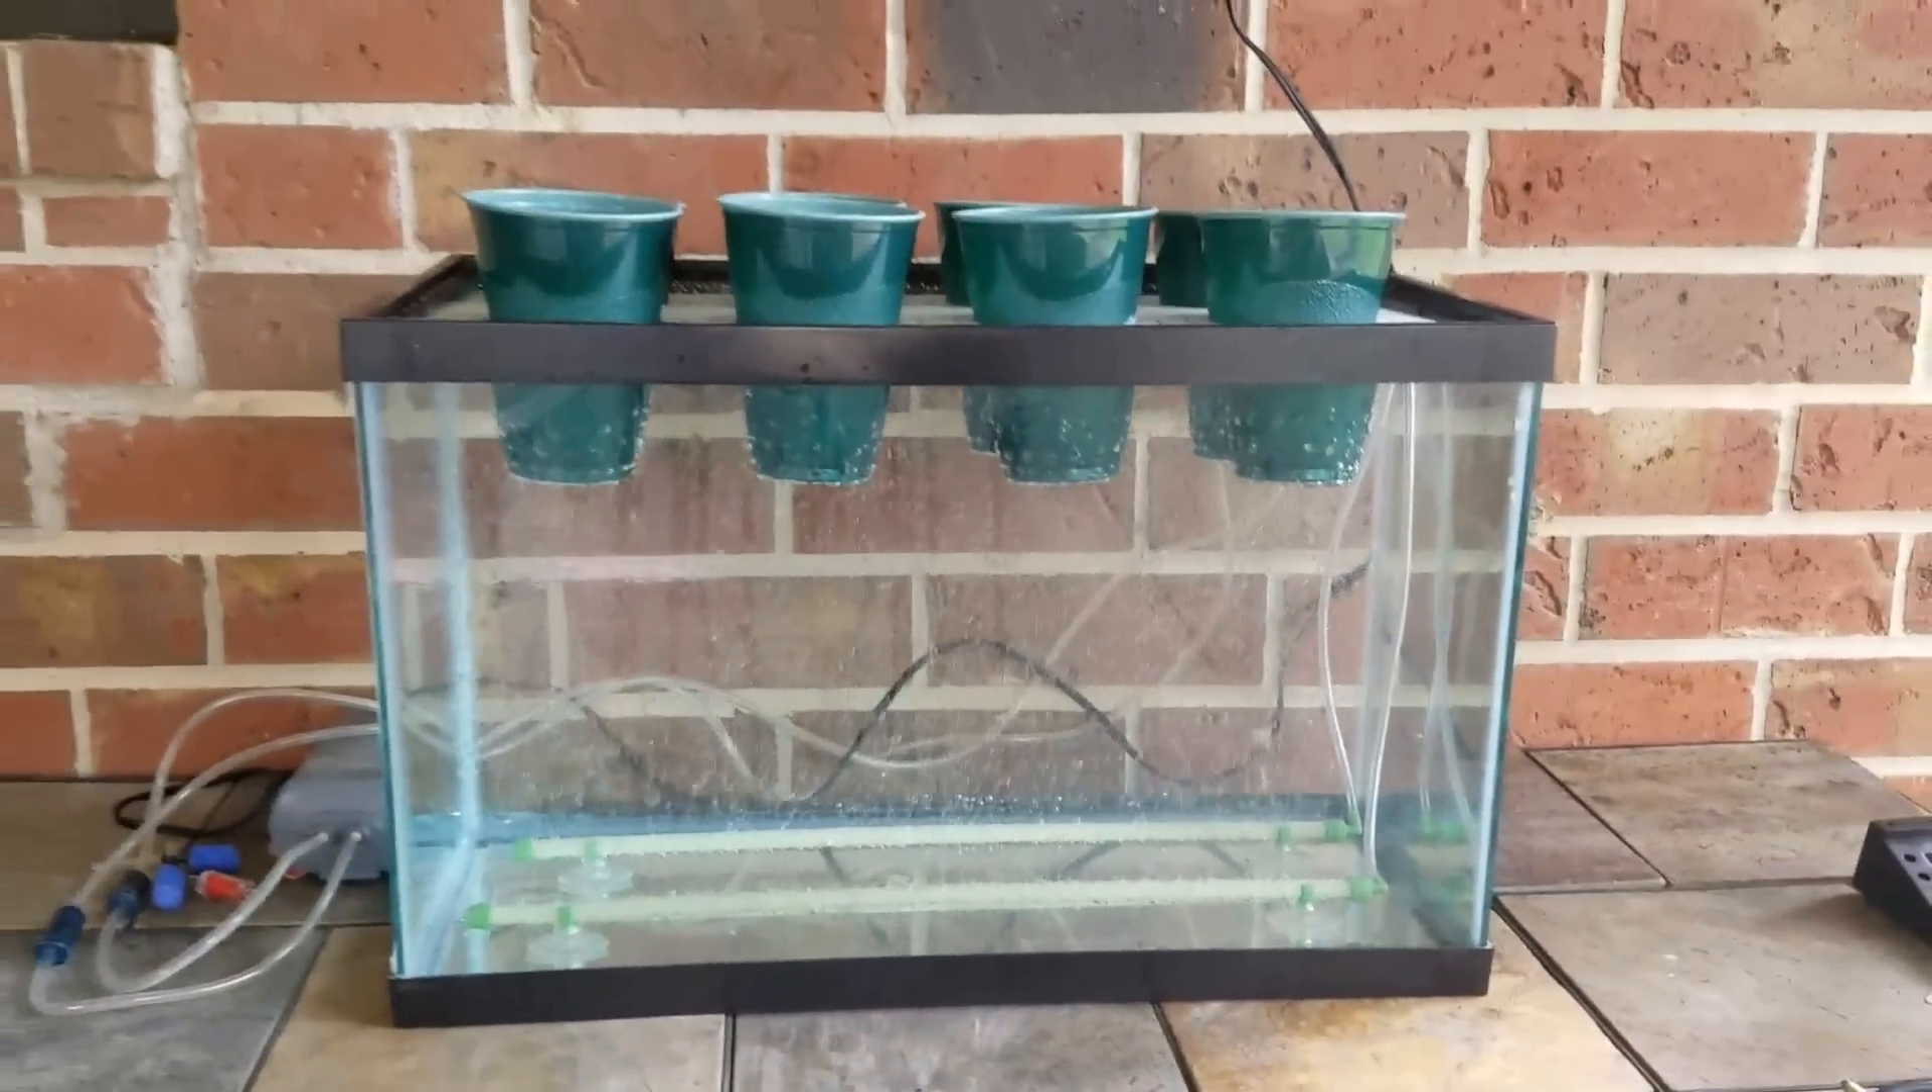So here we are with all of our grow pots or net pots that we've made on top of the floating raft for the aquarium.